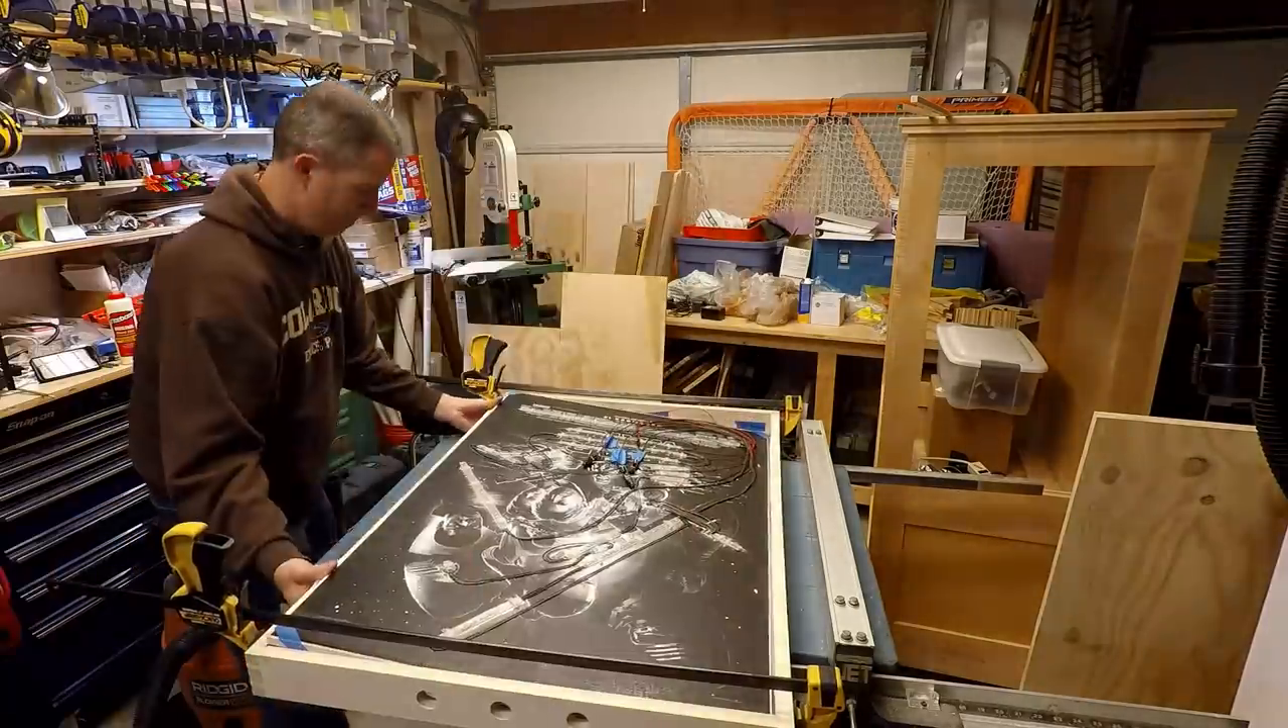In order to make sure that the frame would match the backer board, I just inserted the backer board with the poster on it into the glue up.